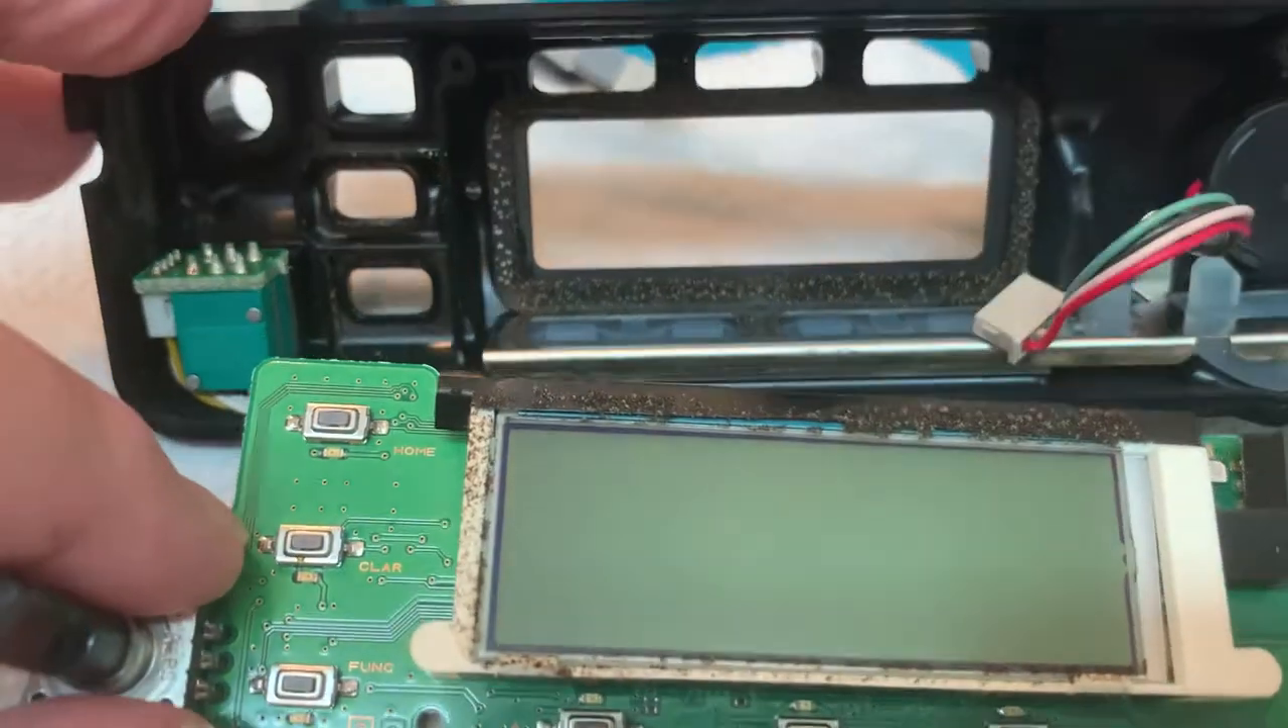Okay so here's the old uh panel board that's been uh removed from the shell and we'll uh we'll clean up the shell here in just a minute.